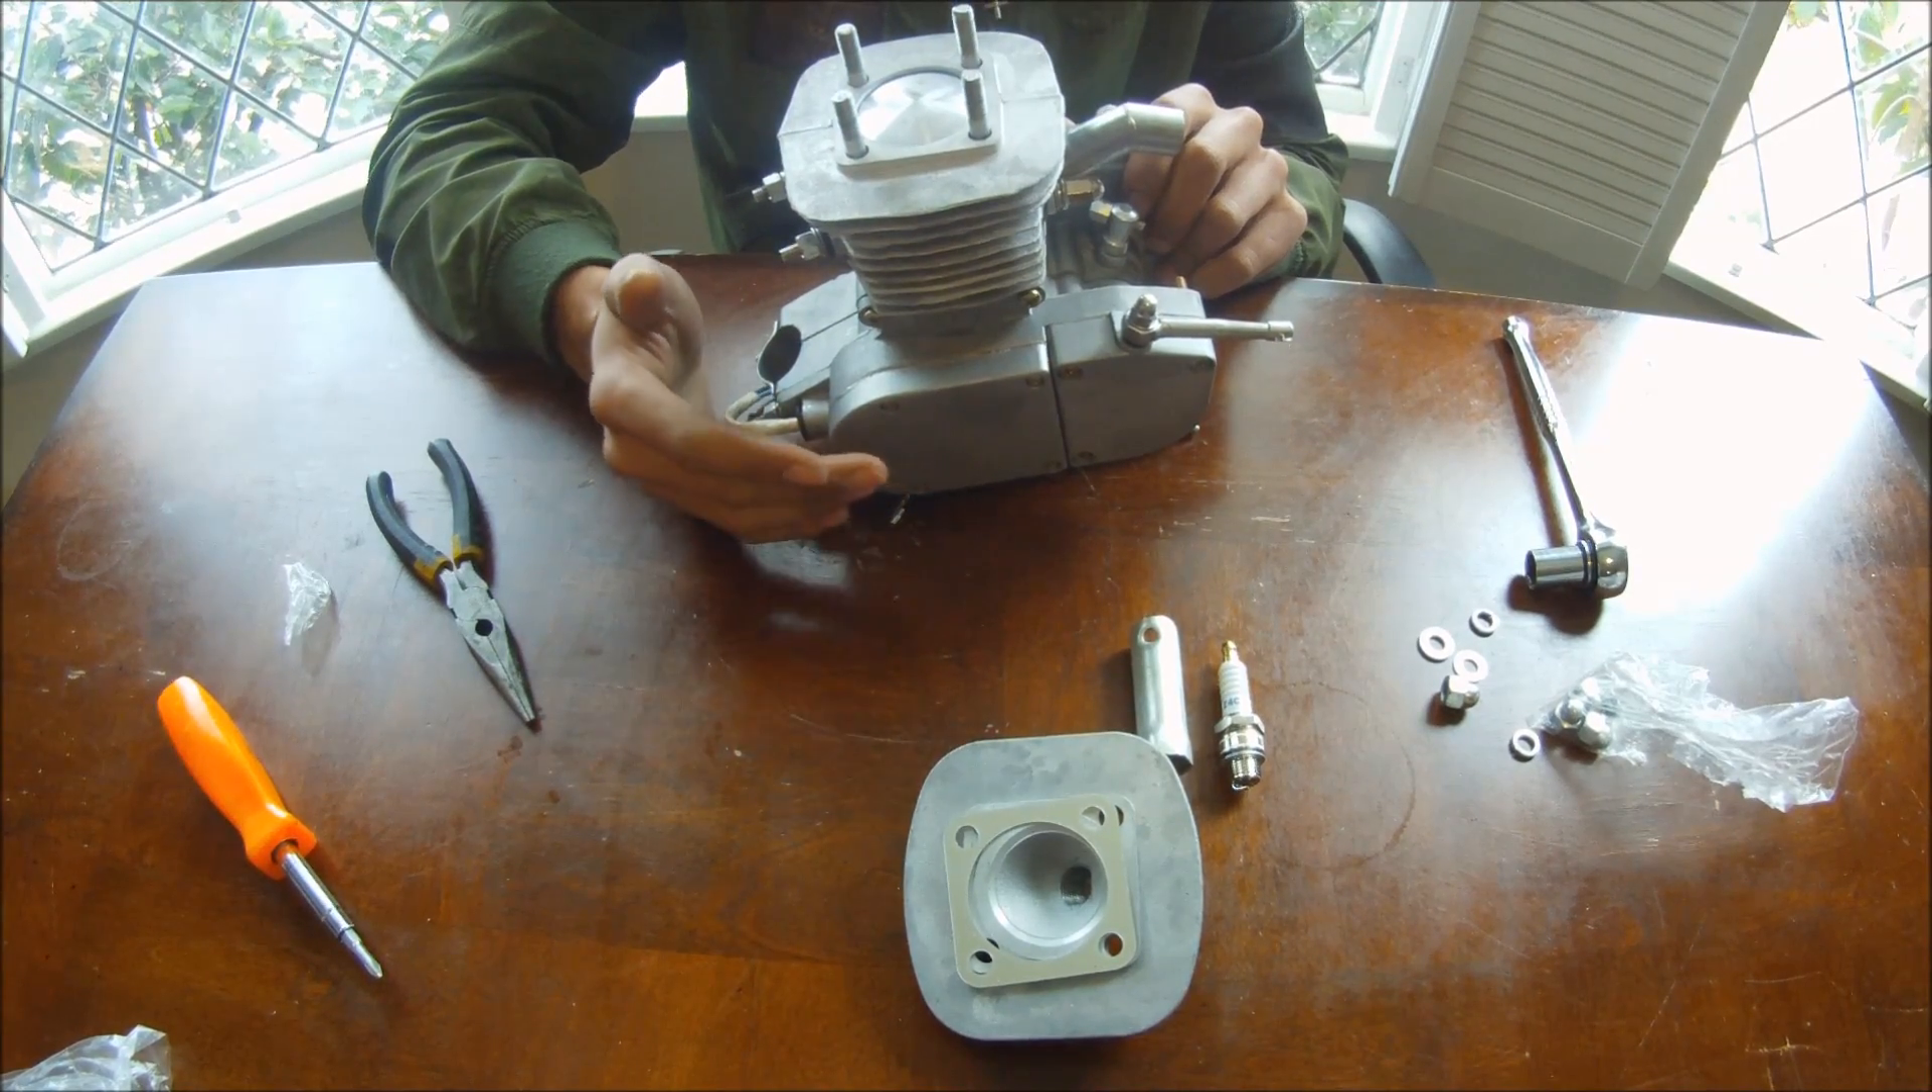Now, your cylinder's on.